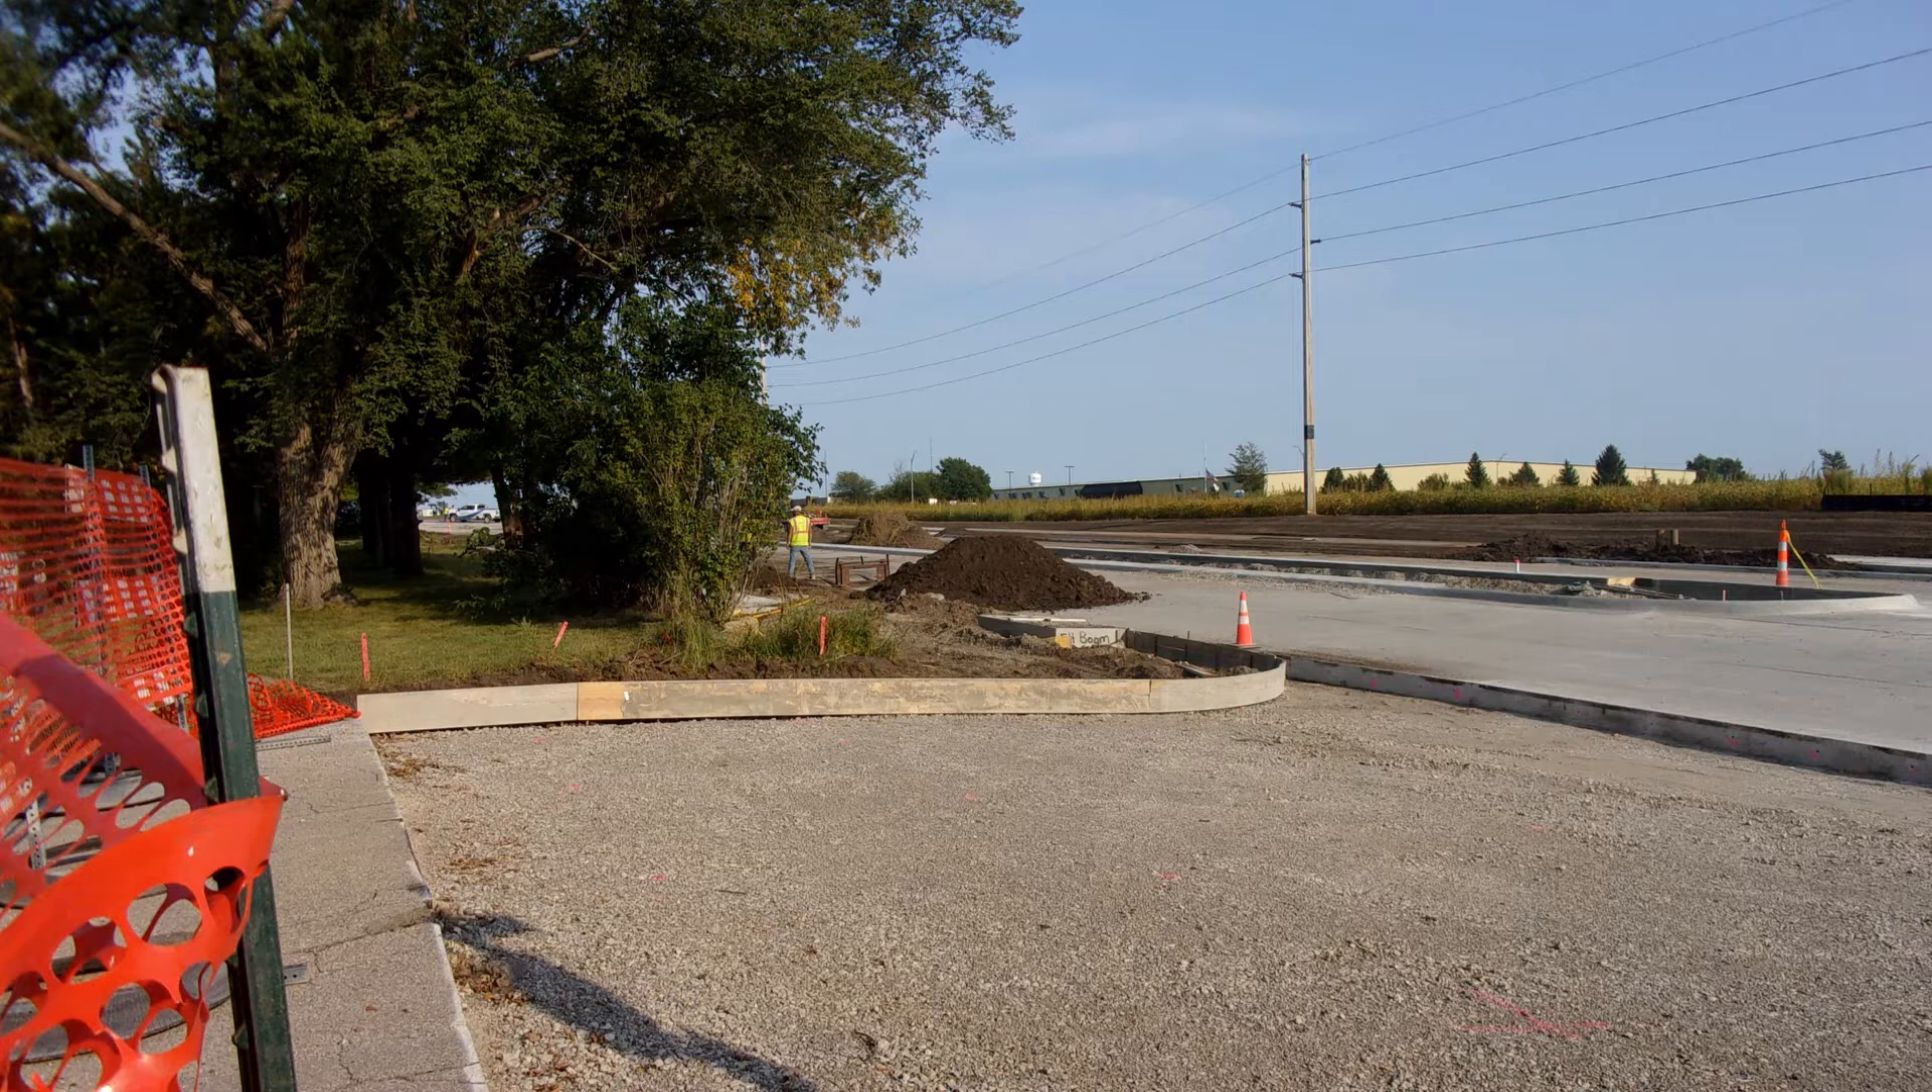Well they have the east side edging put in for the entryway here and a big pile of dirt out in the road.